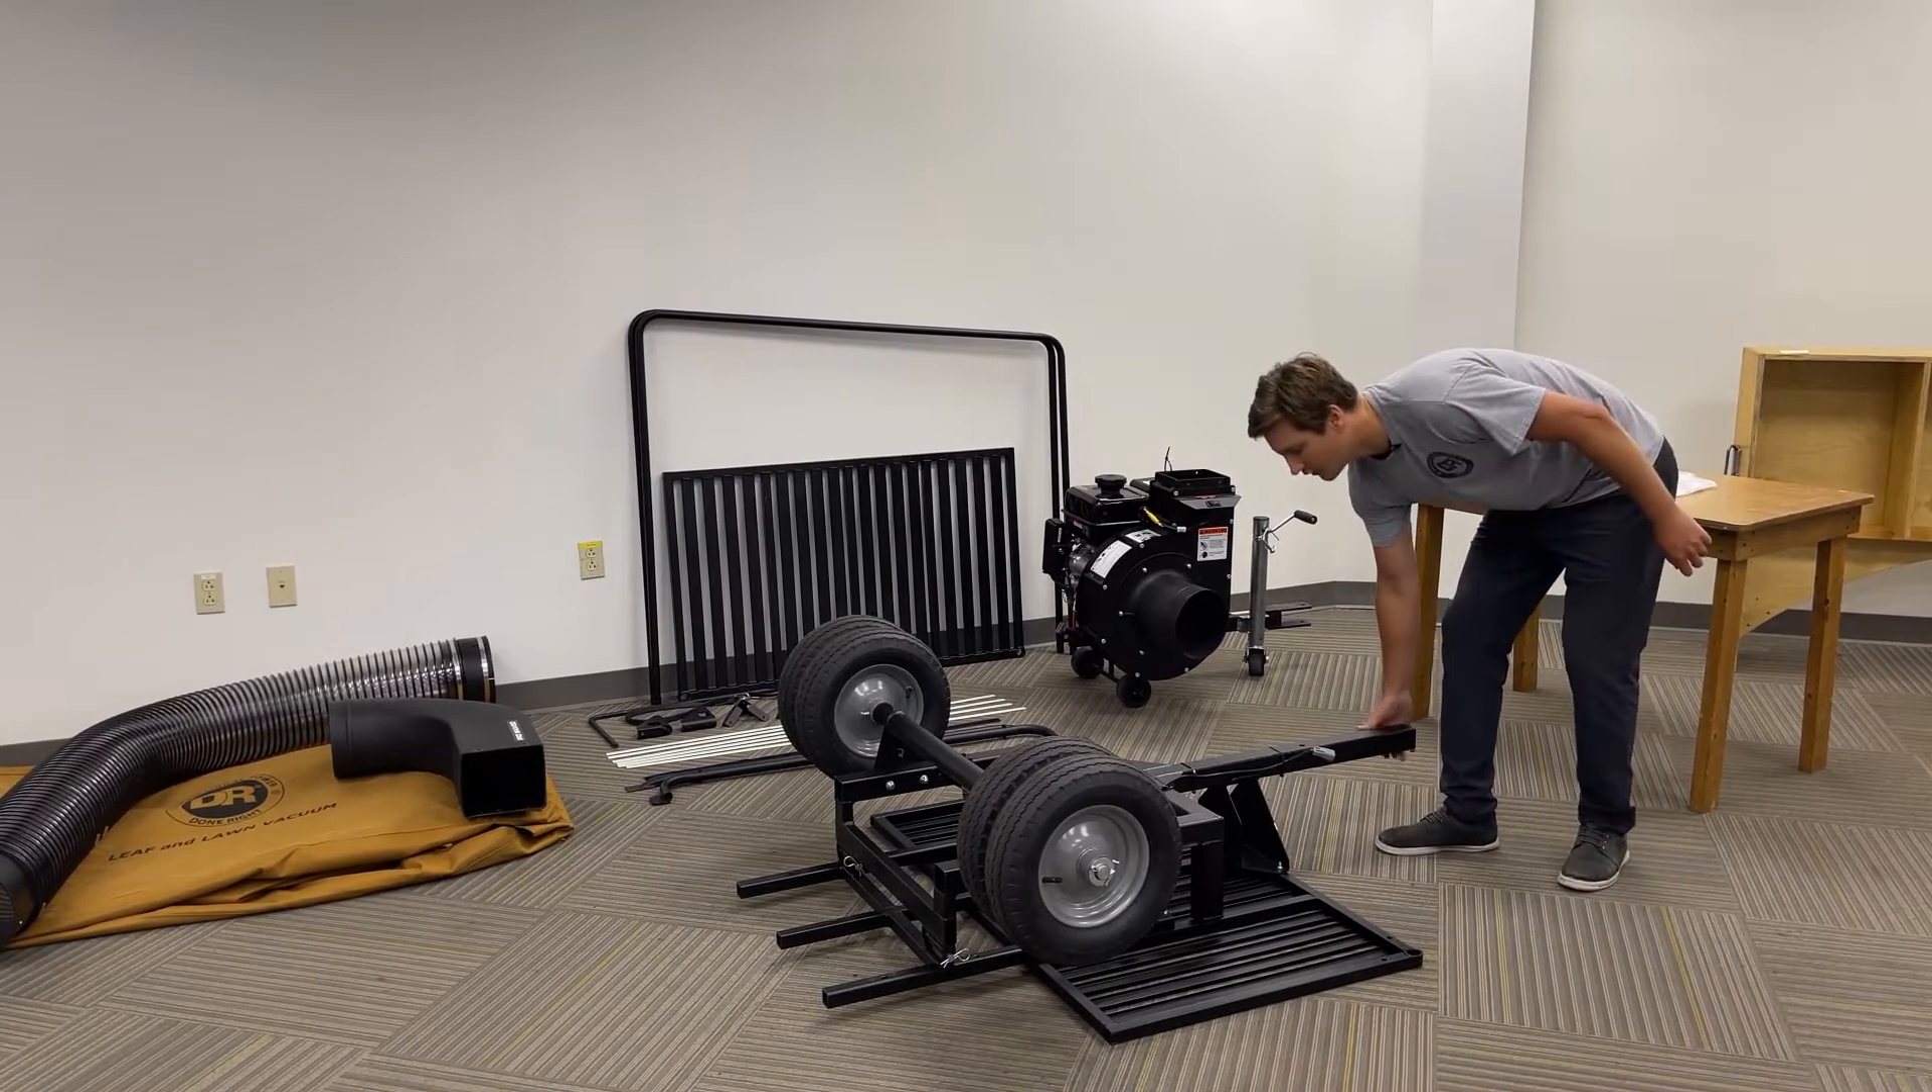With your wheels and axles now assembled, you can now flip this bed upright.